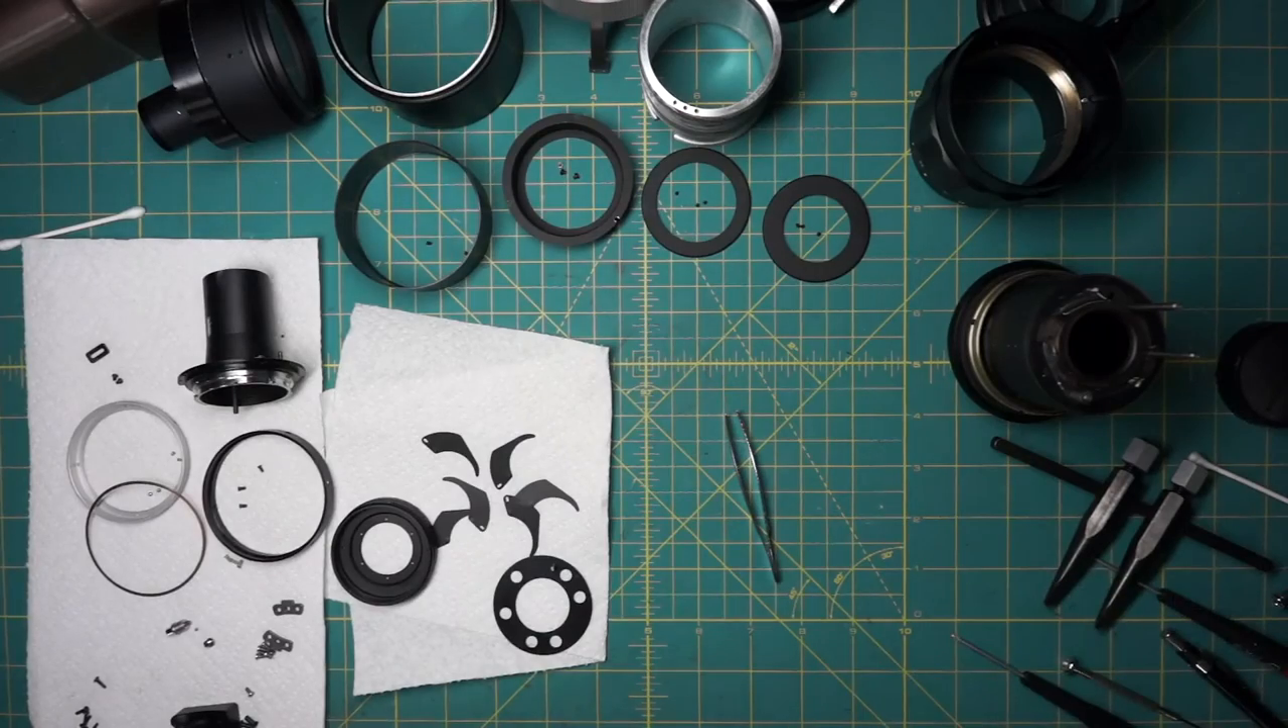So at this stage you have the lens pretty much all disassembled and you can see it's pretty complicated much more complicated than the 135 millimeter minolta's and very close to how it's assembled to the 200 millimeter minolta's.